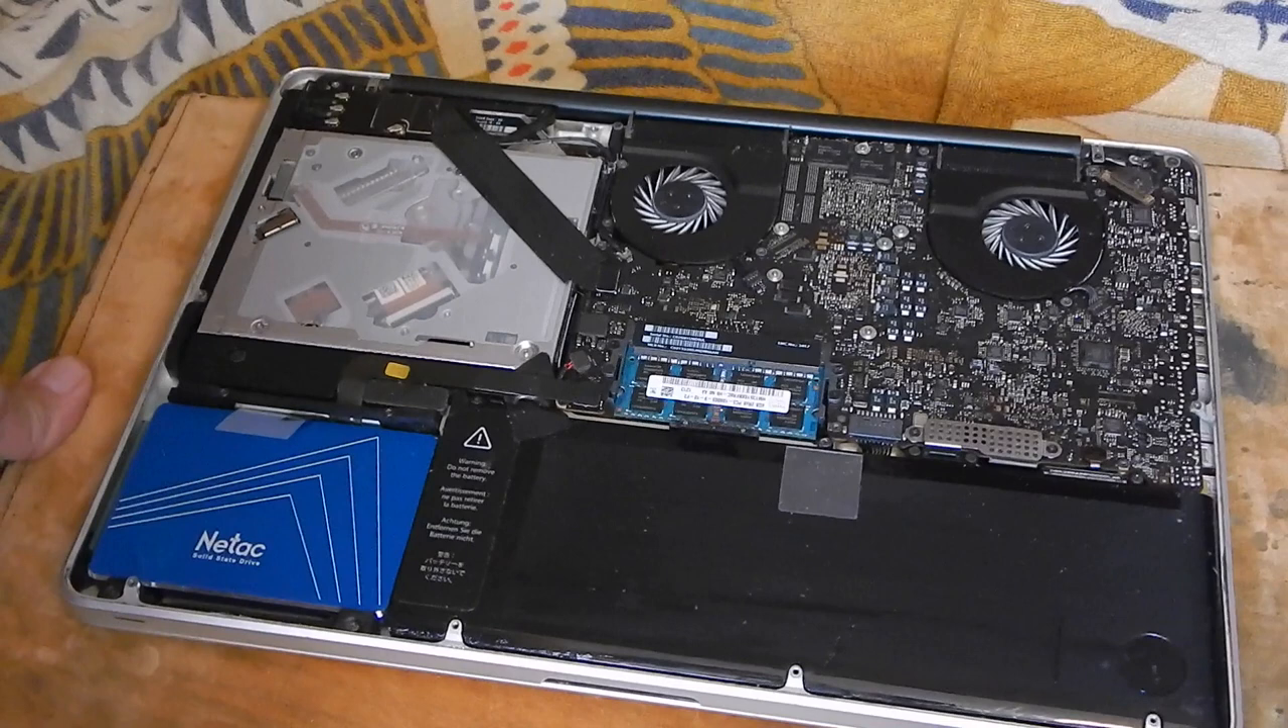This is what it's looking like without the back cover again. Old battery is still in.